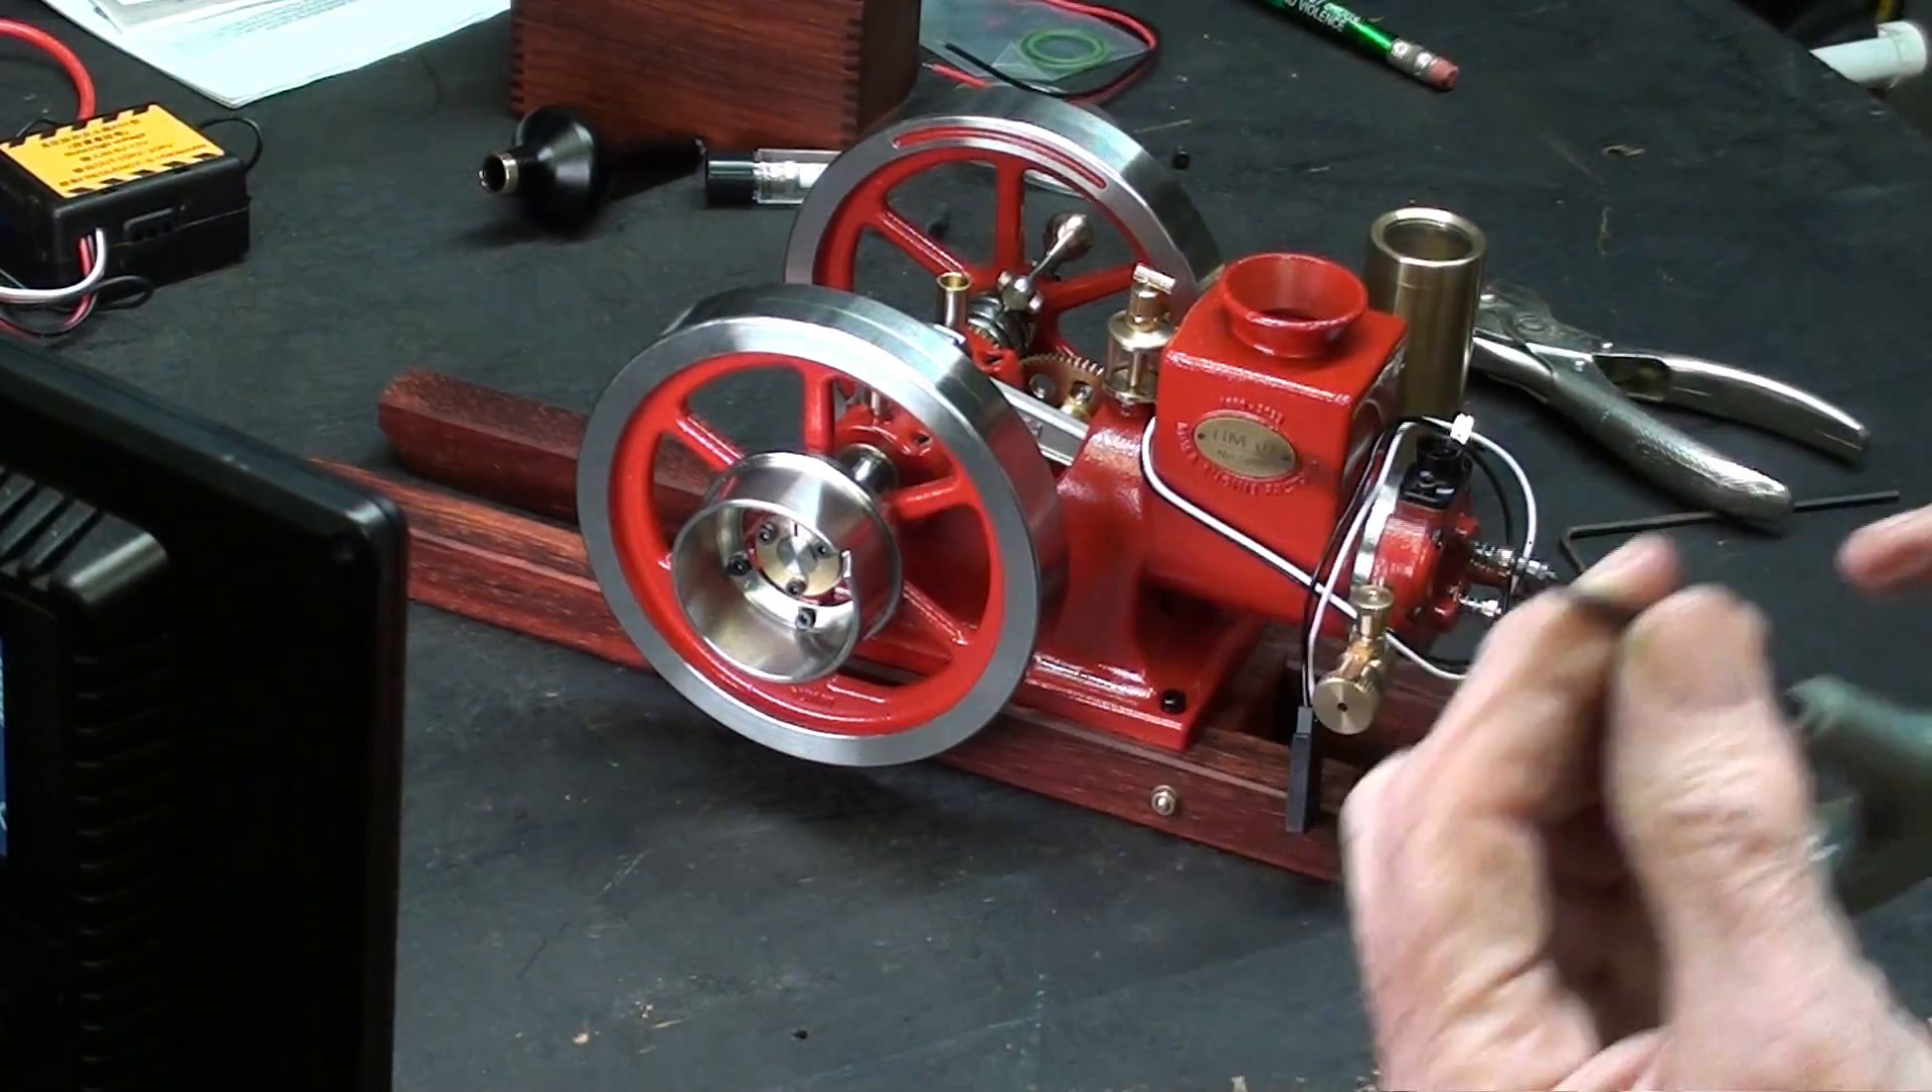Well, that completes mounting the engine onto the base, and by the way, these are socket head screws, even though they're wood screws, and they are metric, so keep that in mind.